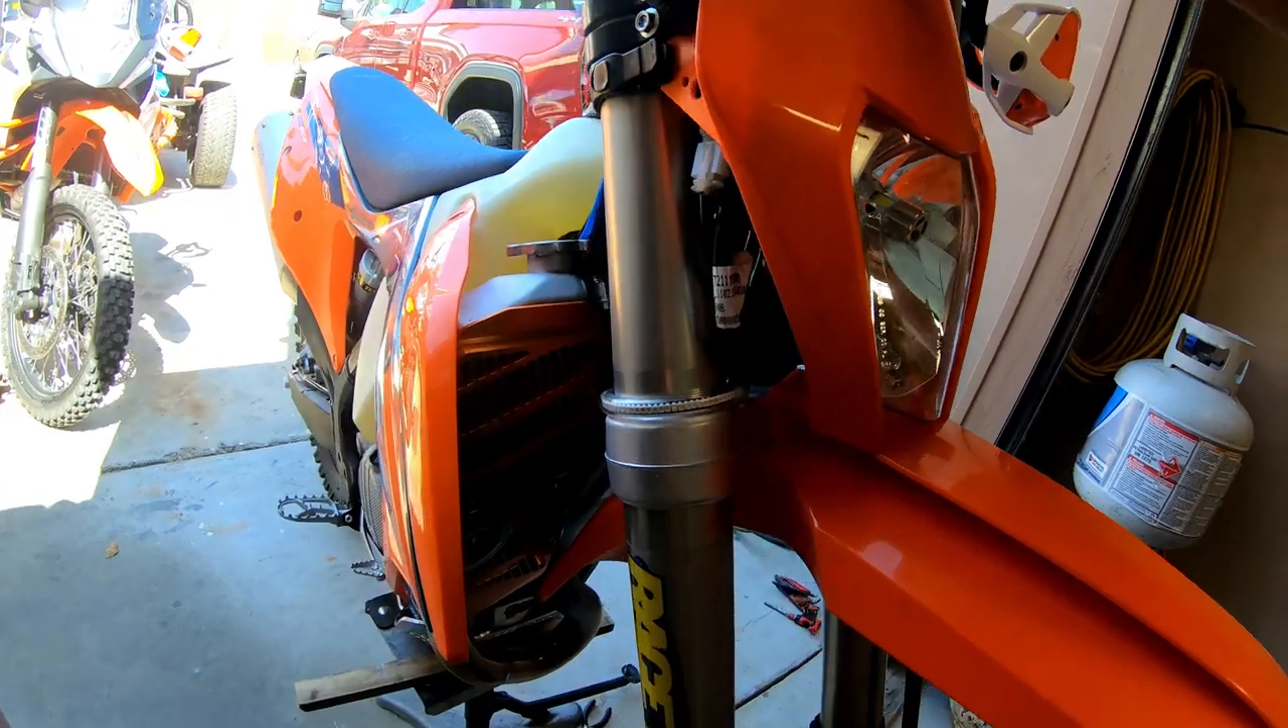I've reinstalled my front headlight shroud and number plate moved all the wires around so that i could get that back in place and that's good nothing's sticking out nothing's where it shouldn't be.